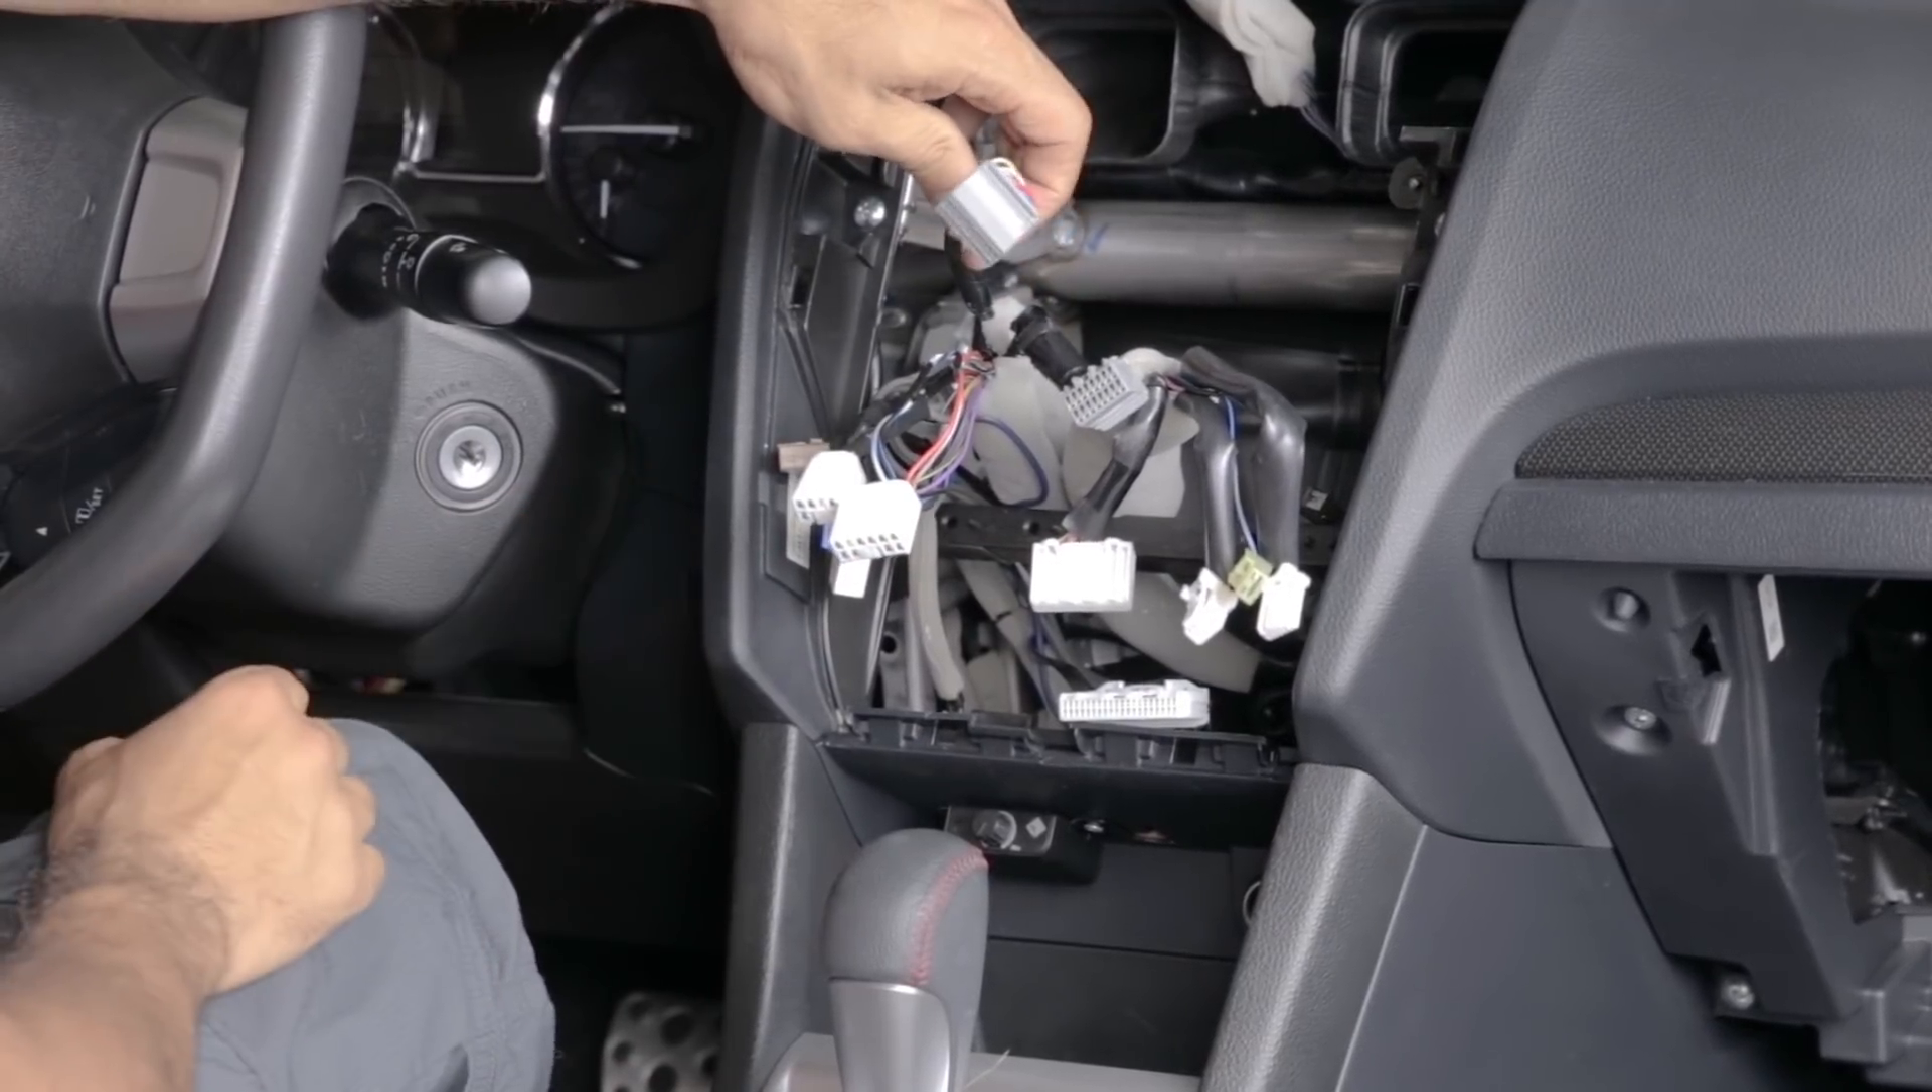As you can see I removed the stereo.